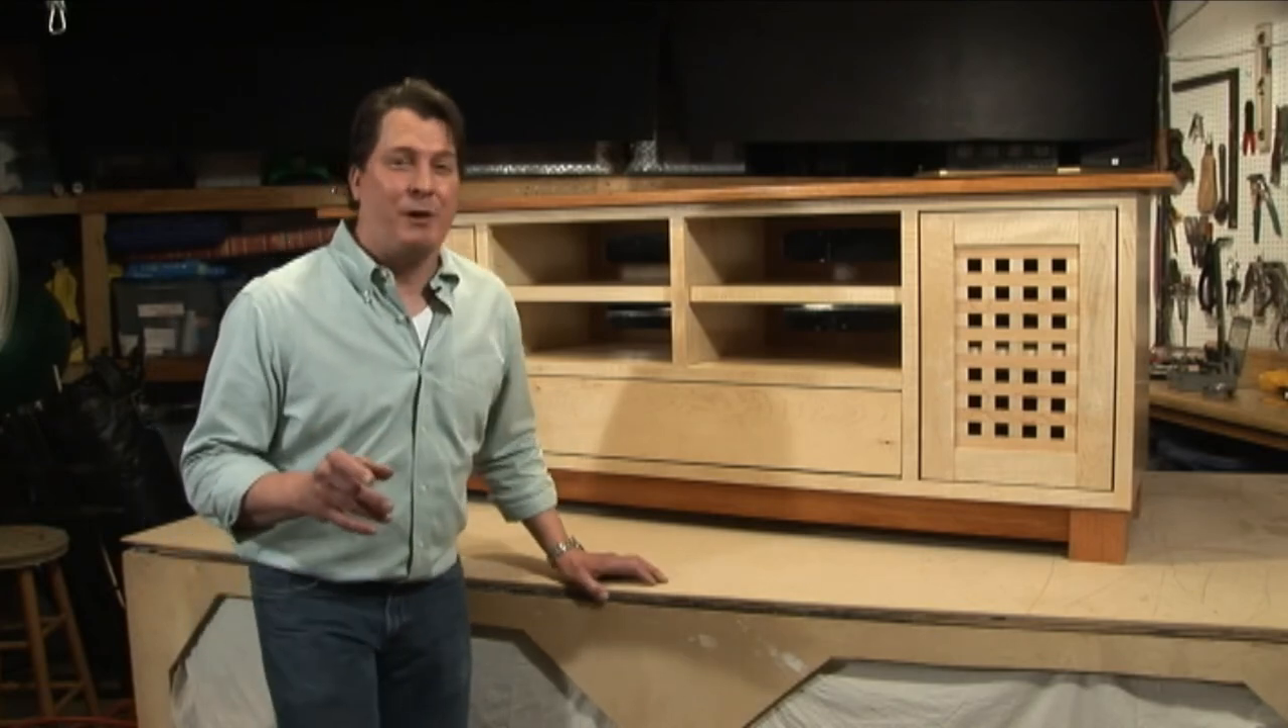Now the only thing missing of course is the handles for the doors and the drawer.